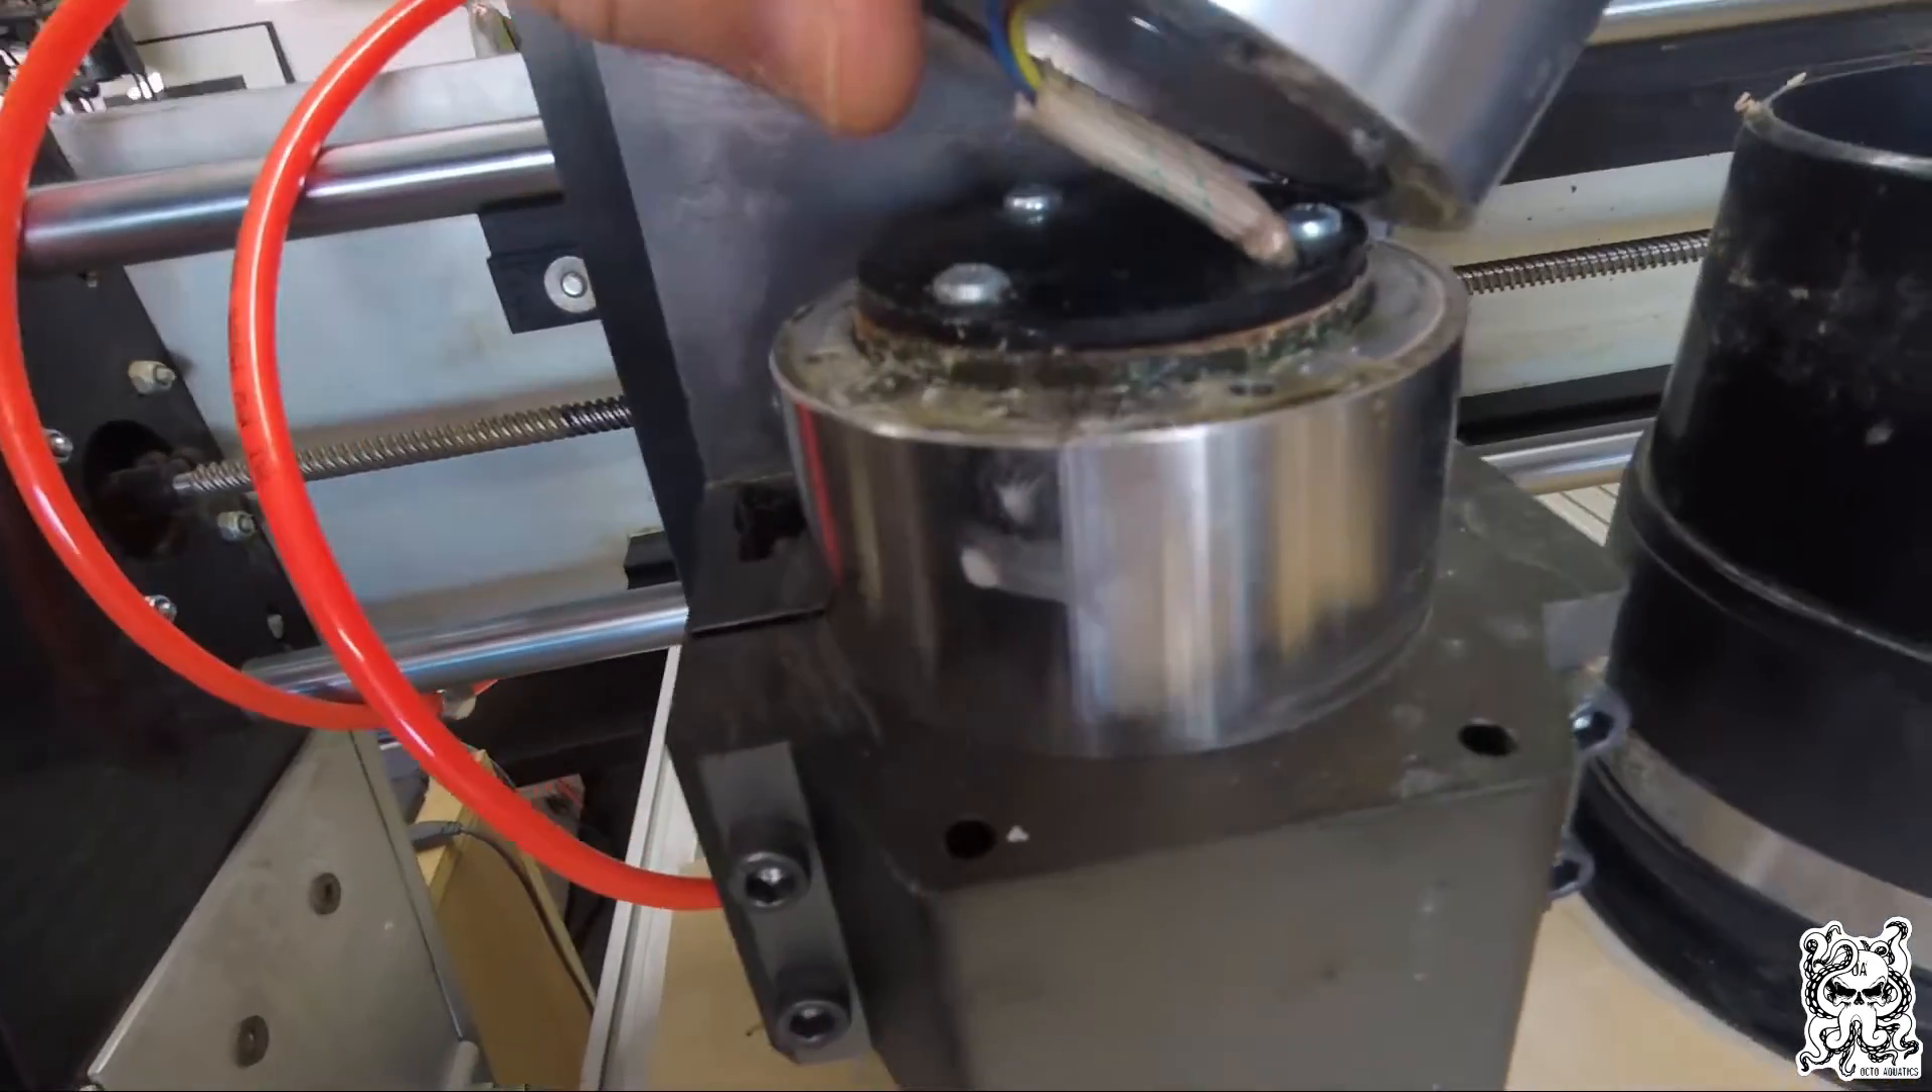I took off the top part of the spindle here and let me show you what I see.